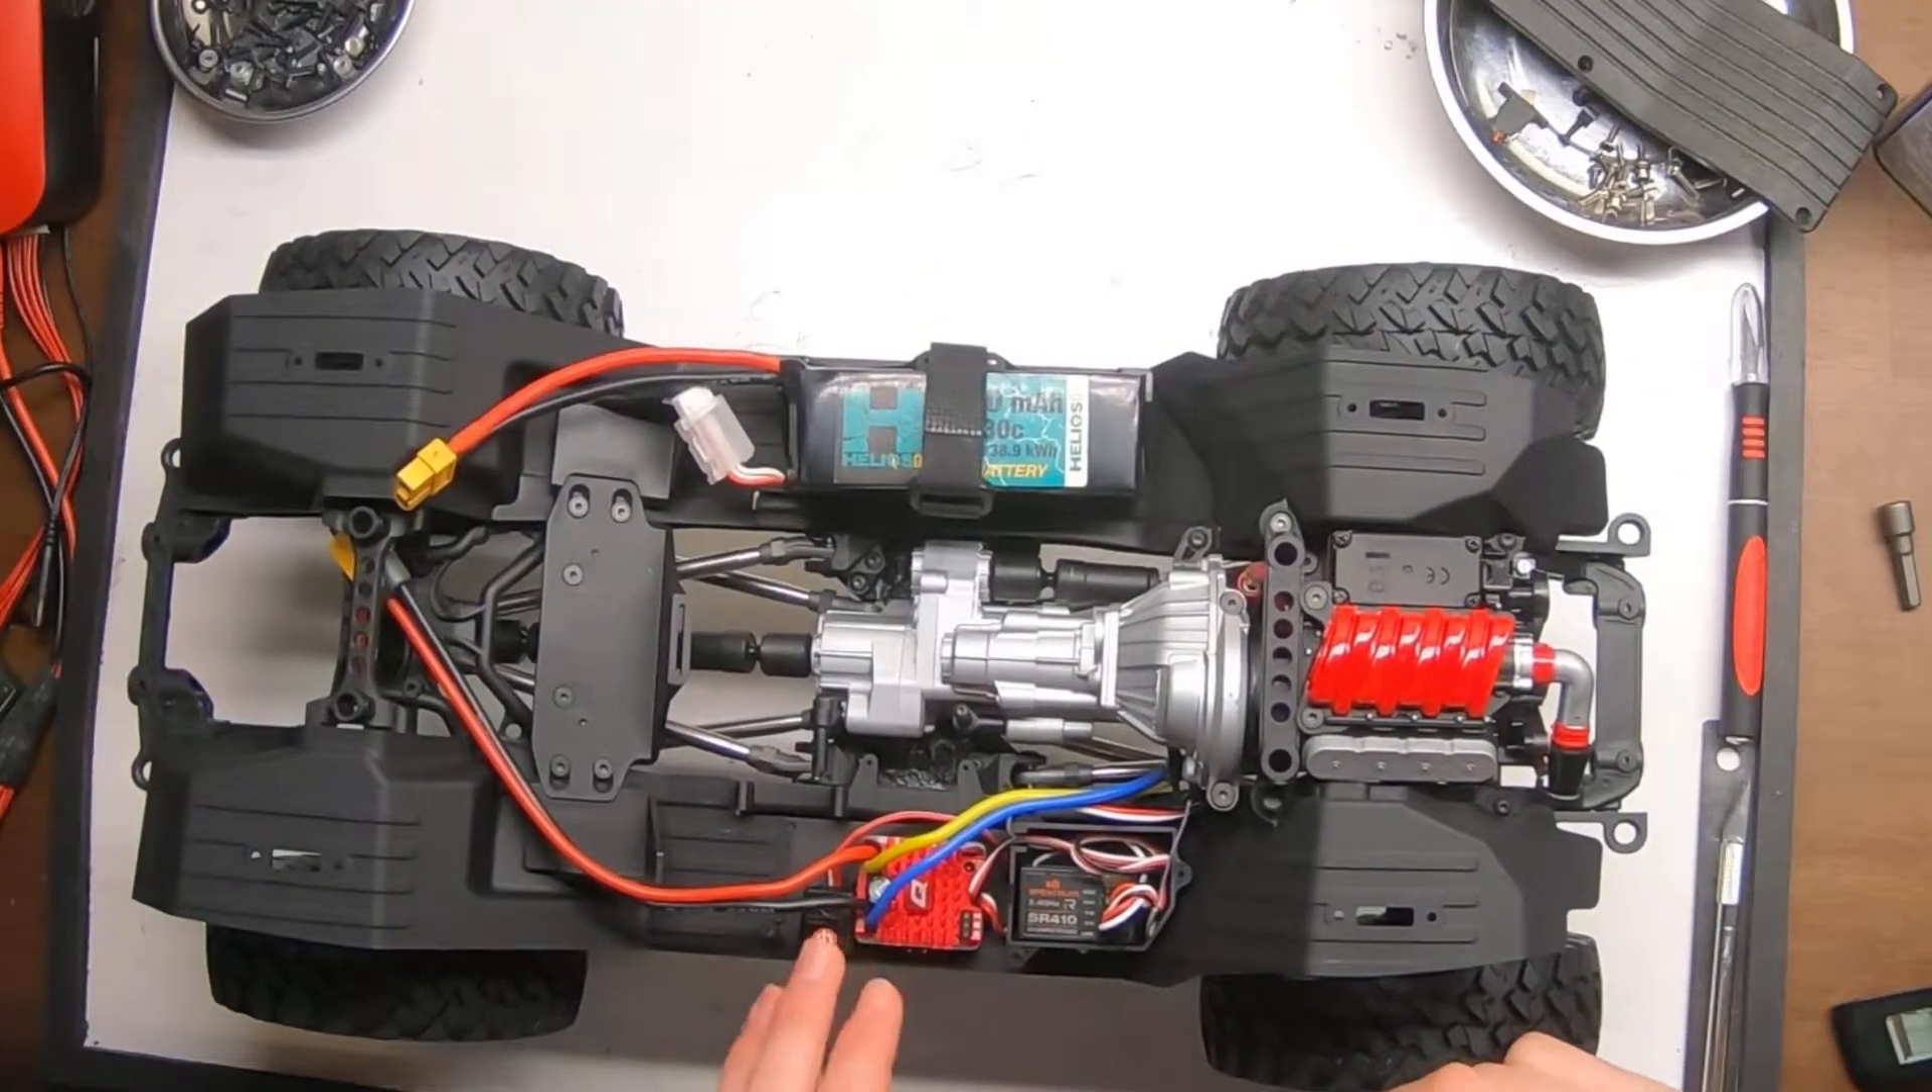And thankfully, there's been plenty of room left over for me to put on the scale engine so that now fits in.